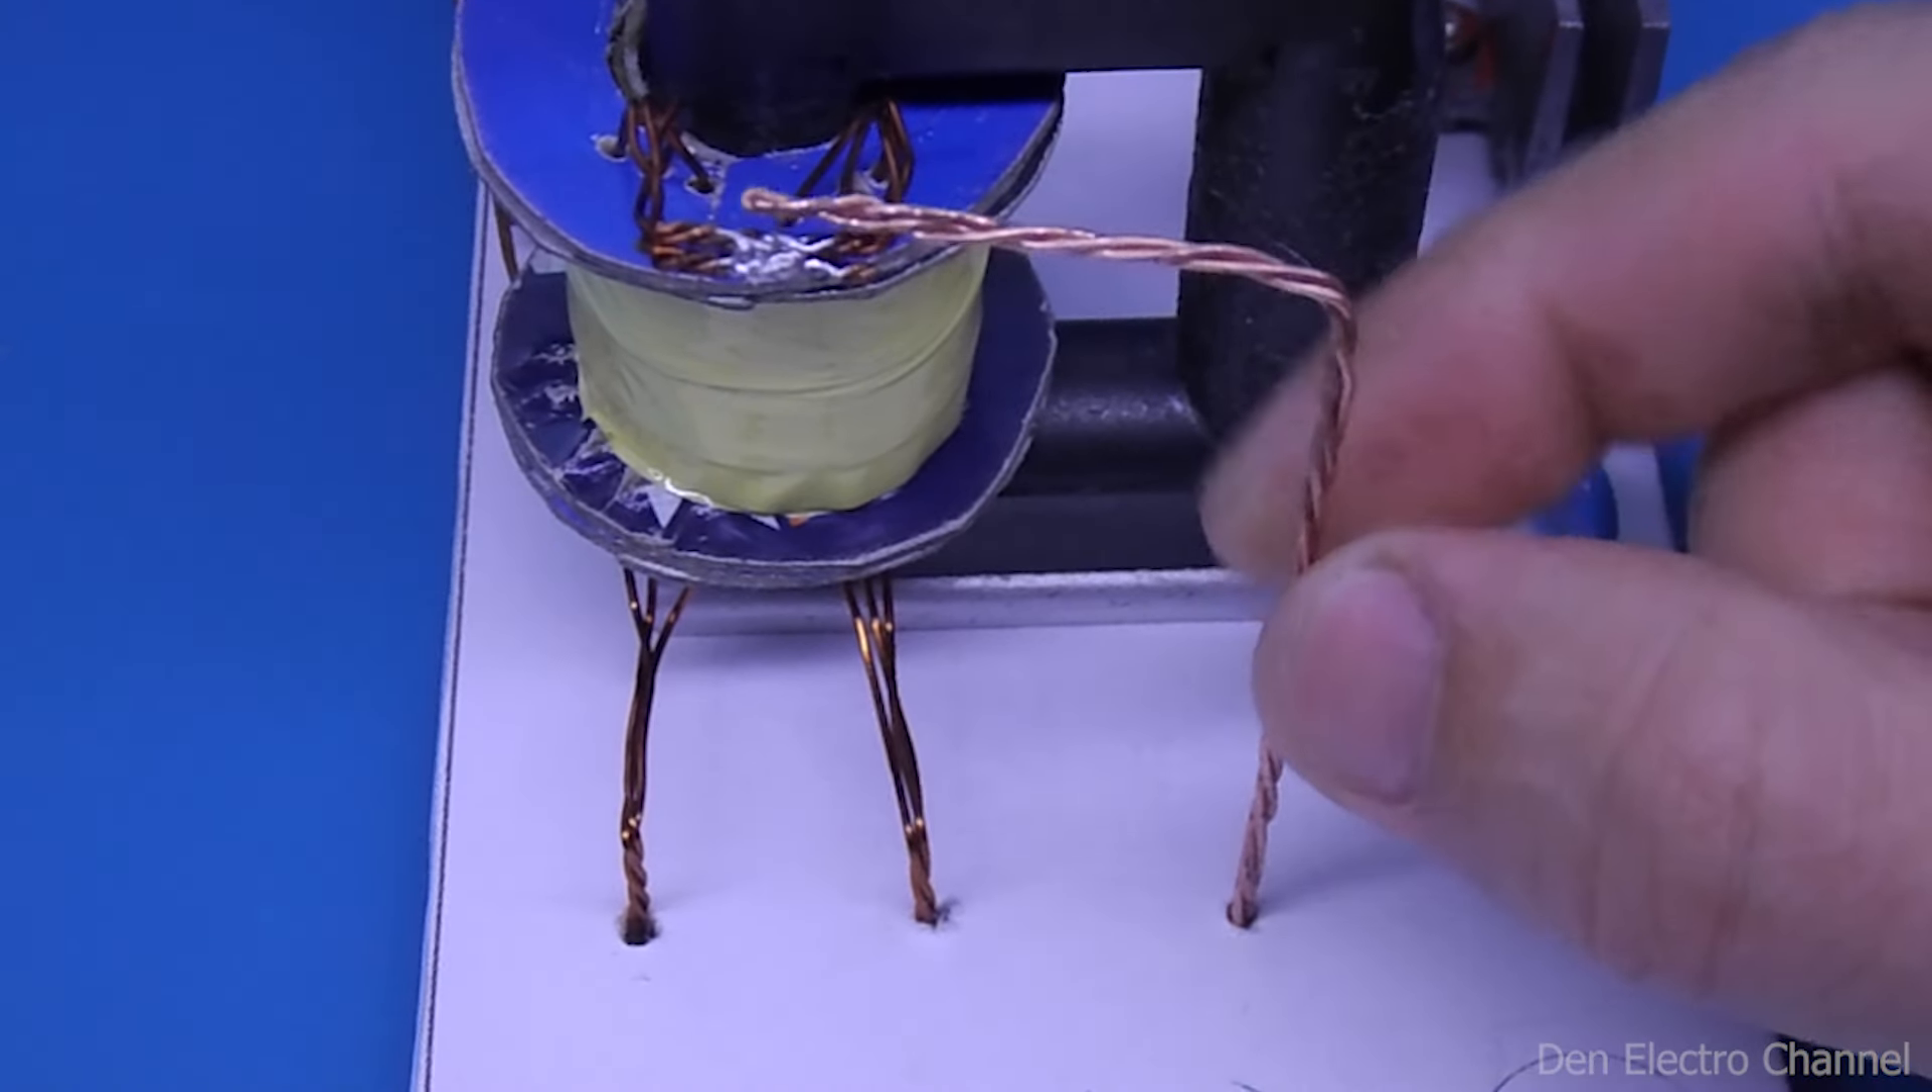After installing the transformer on the board, I bent the ends of the secondary winding and pushed them into the holes.